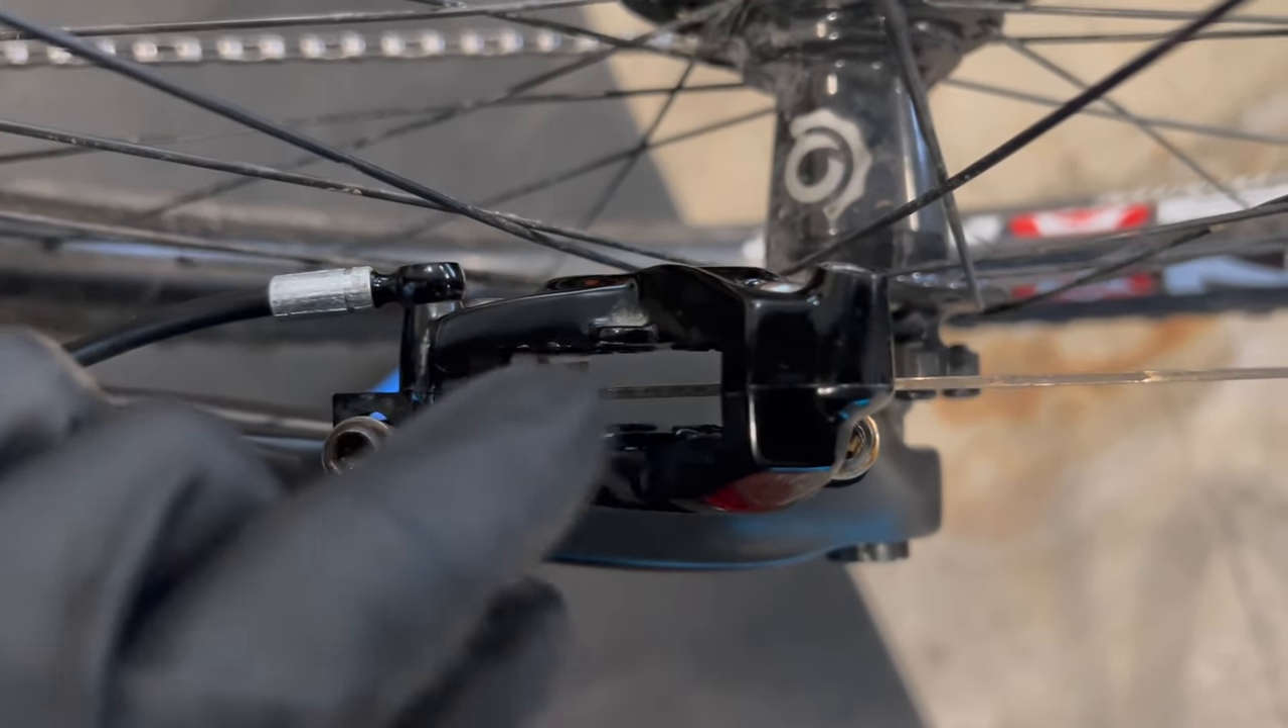So I just put the wheel on.